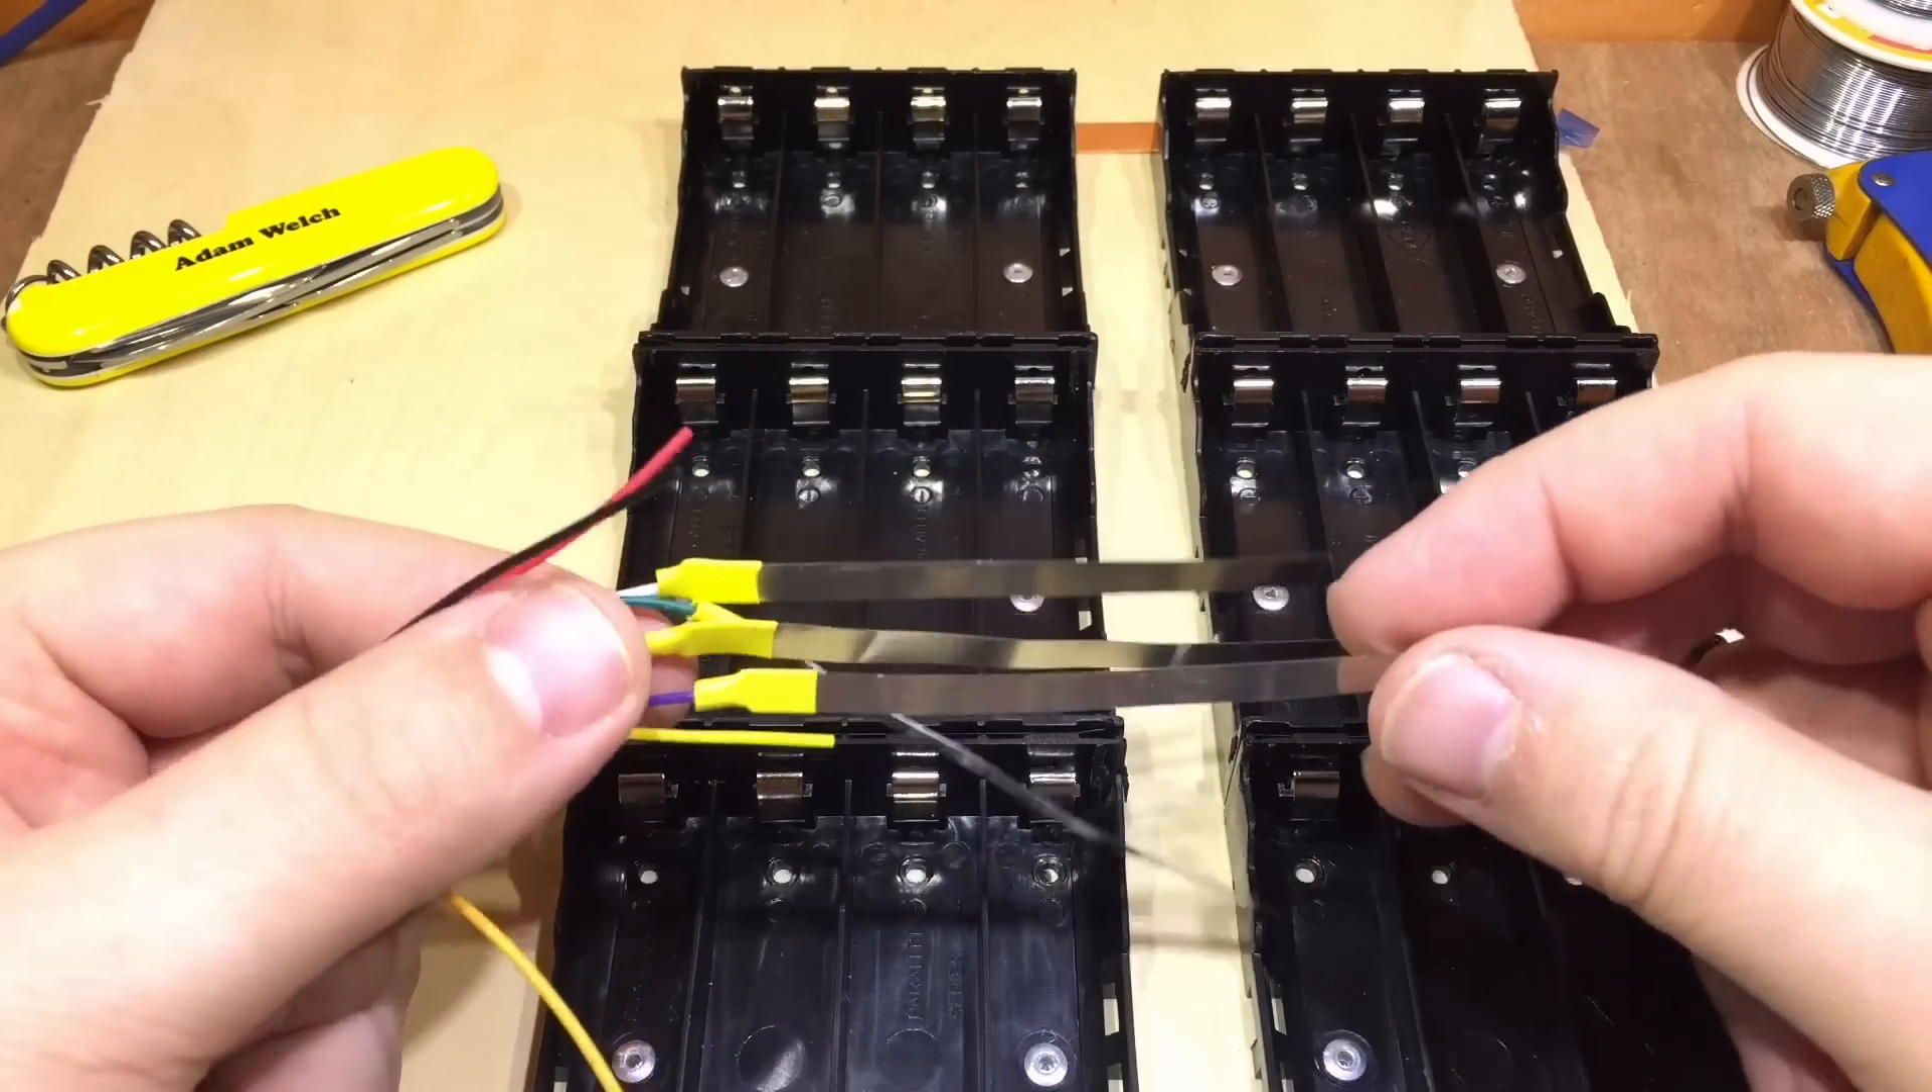The commoning nickel has been soldered onto the wires and i've put a bit of heat shrink on the end.